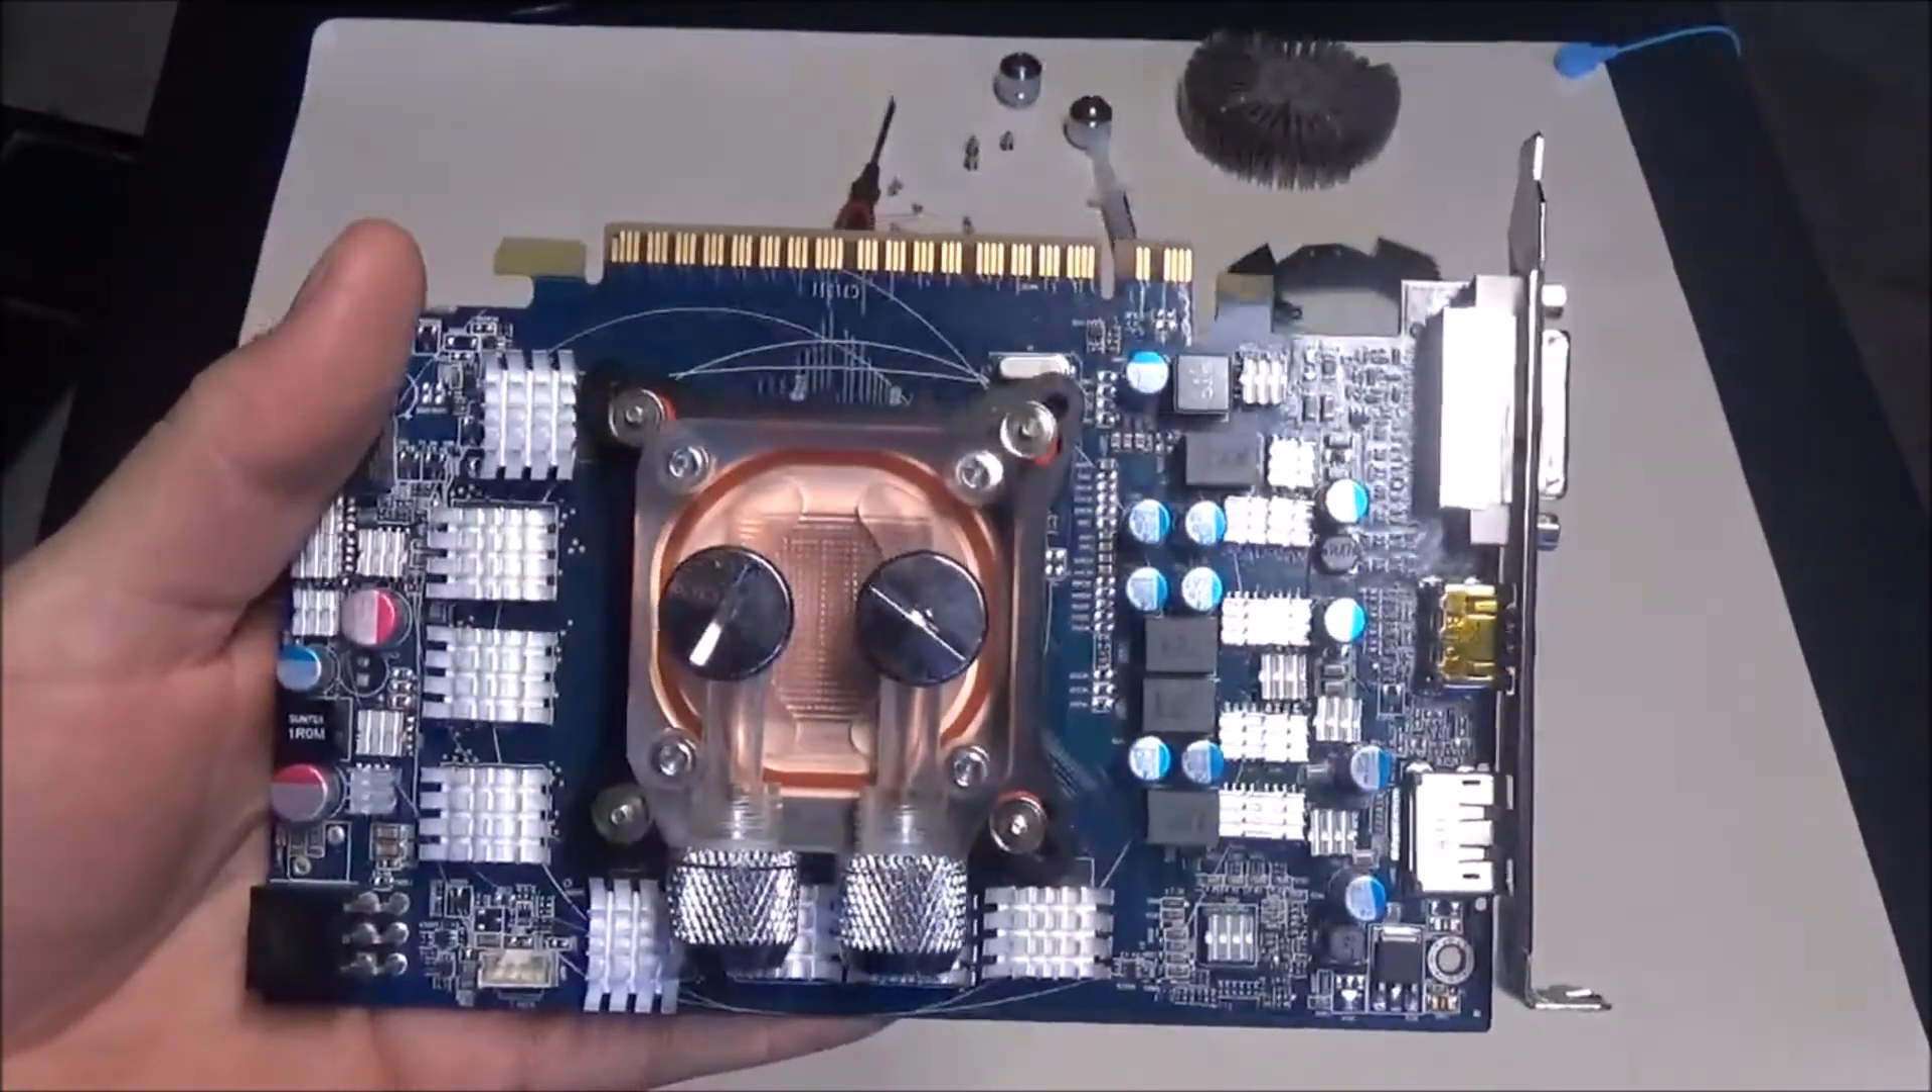I have finished putting all the heat sinks on and the water block.